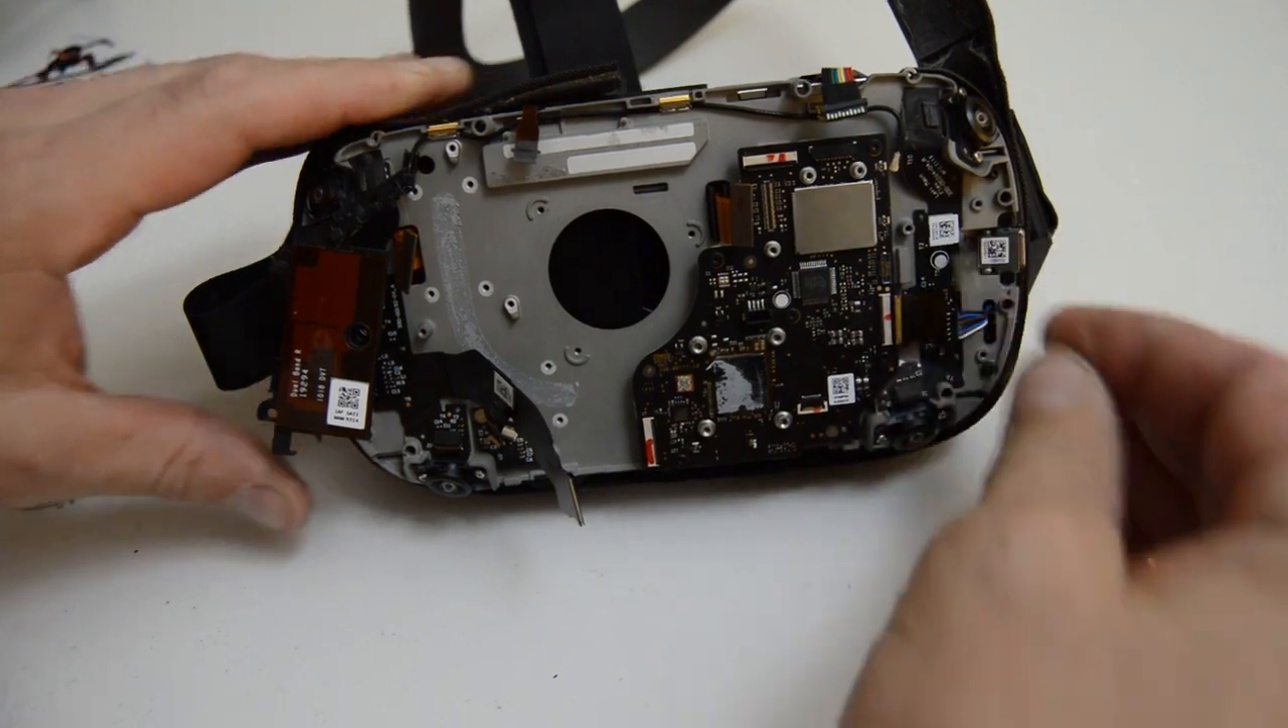Looking at the motherboard it looks like we're just a few screws away from removing that.